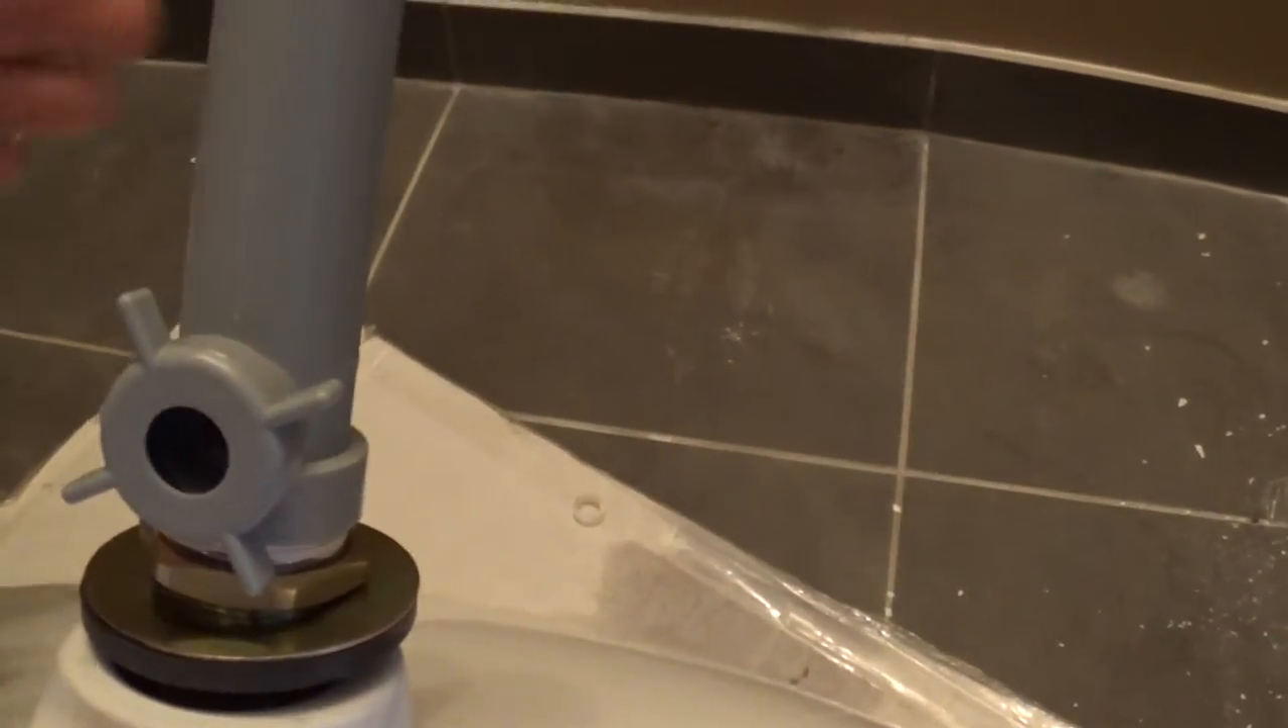I've already gone ahead and installed the tailpiece. Tailpiece is actually two pieces.